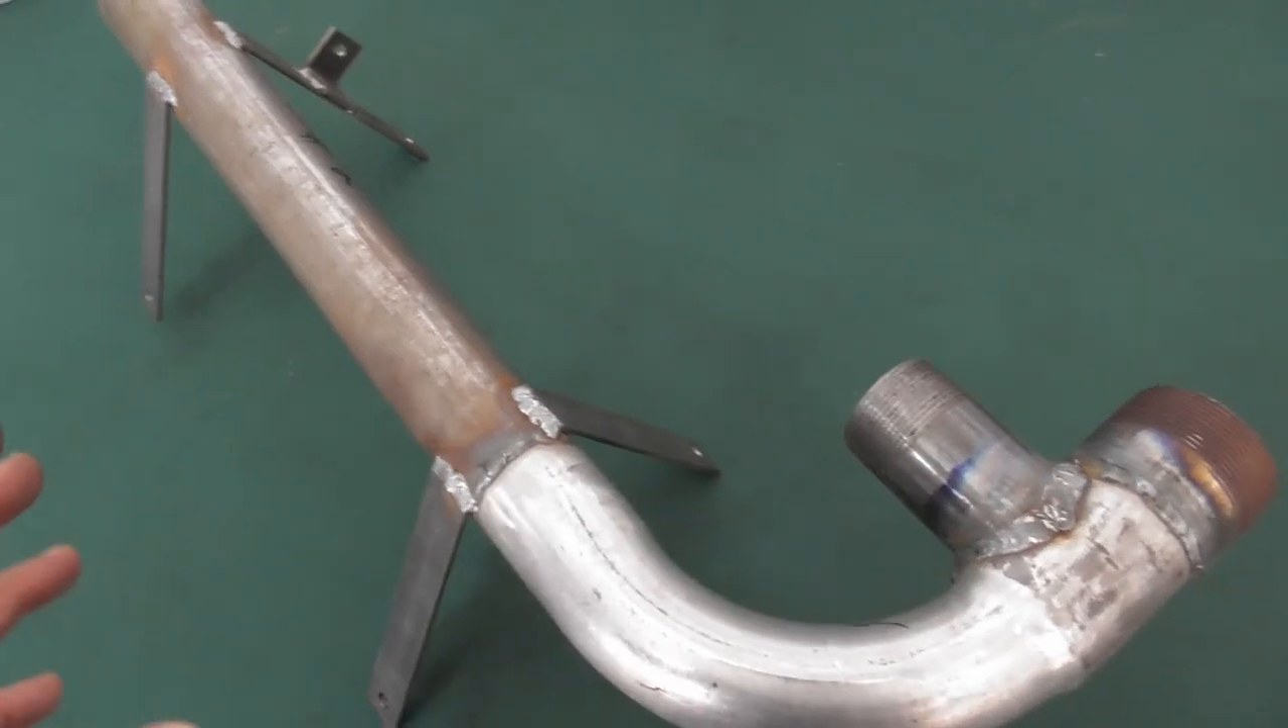Now here we've got these supports welded on.